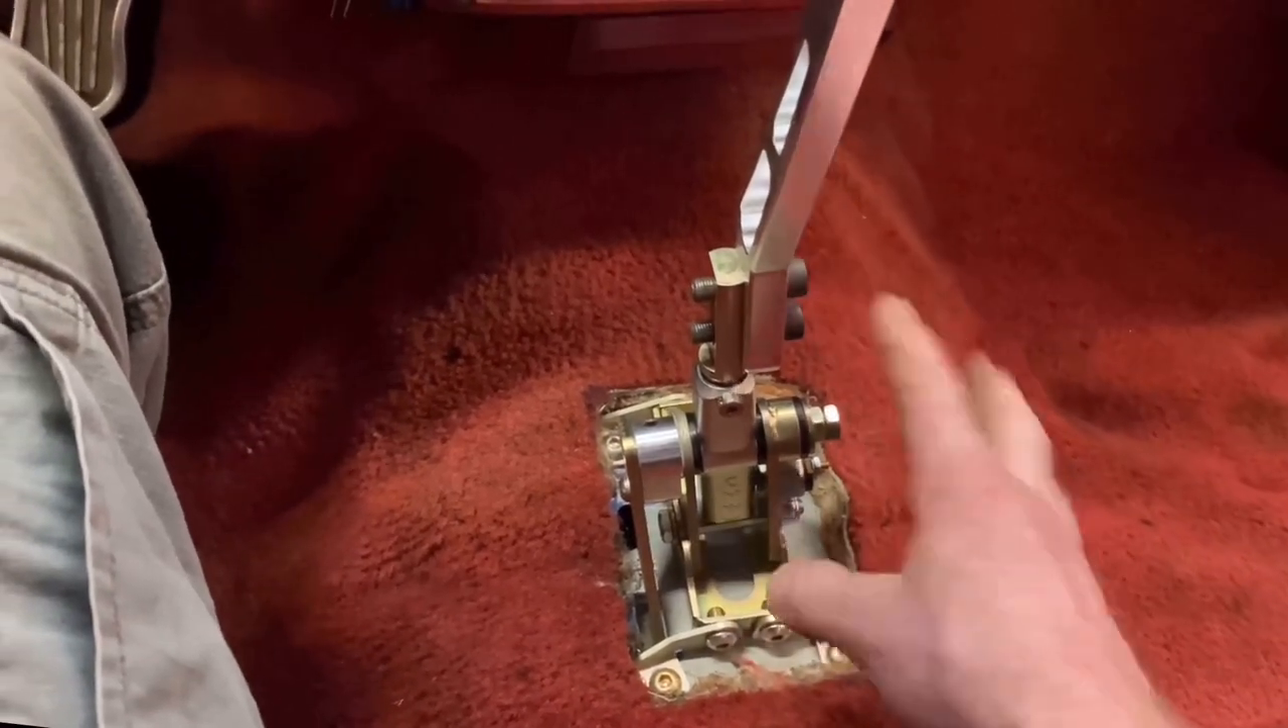Okay the shifter Zach has it all mounted up.